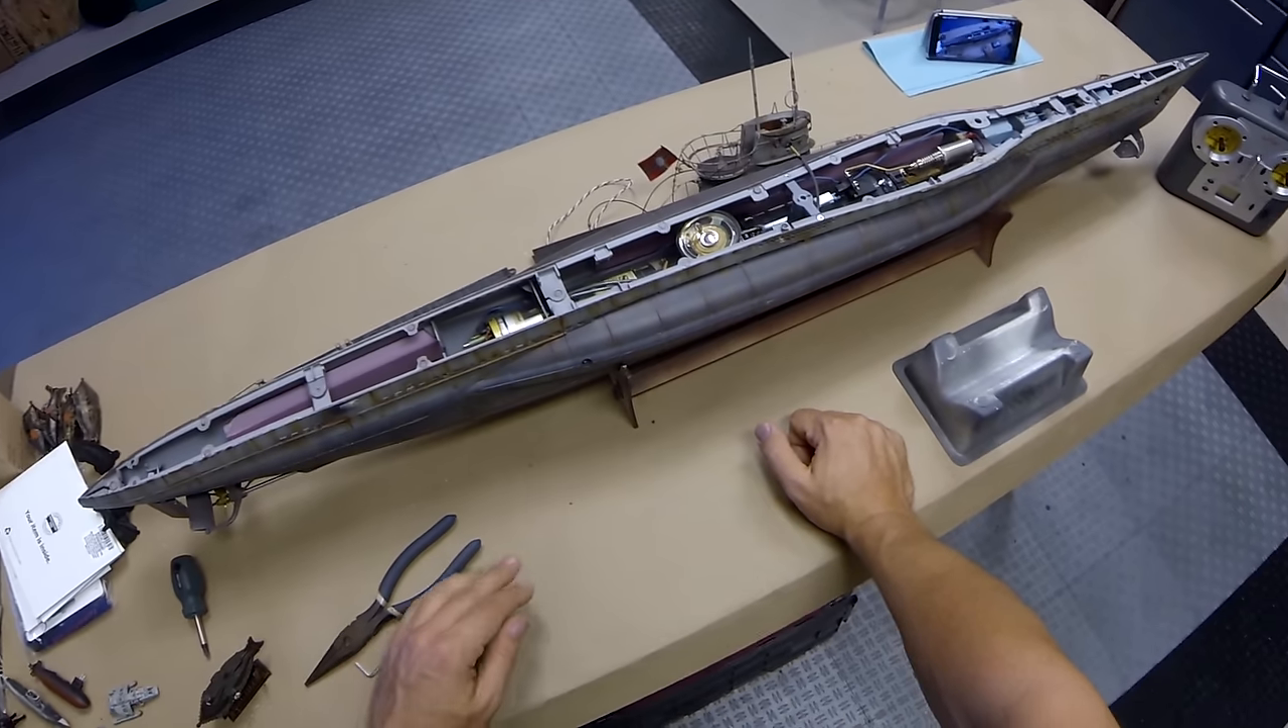So, basically the main hull is now assembled and we're going to move on to the installation of our upper deck.